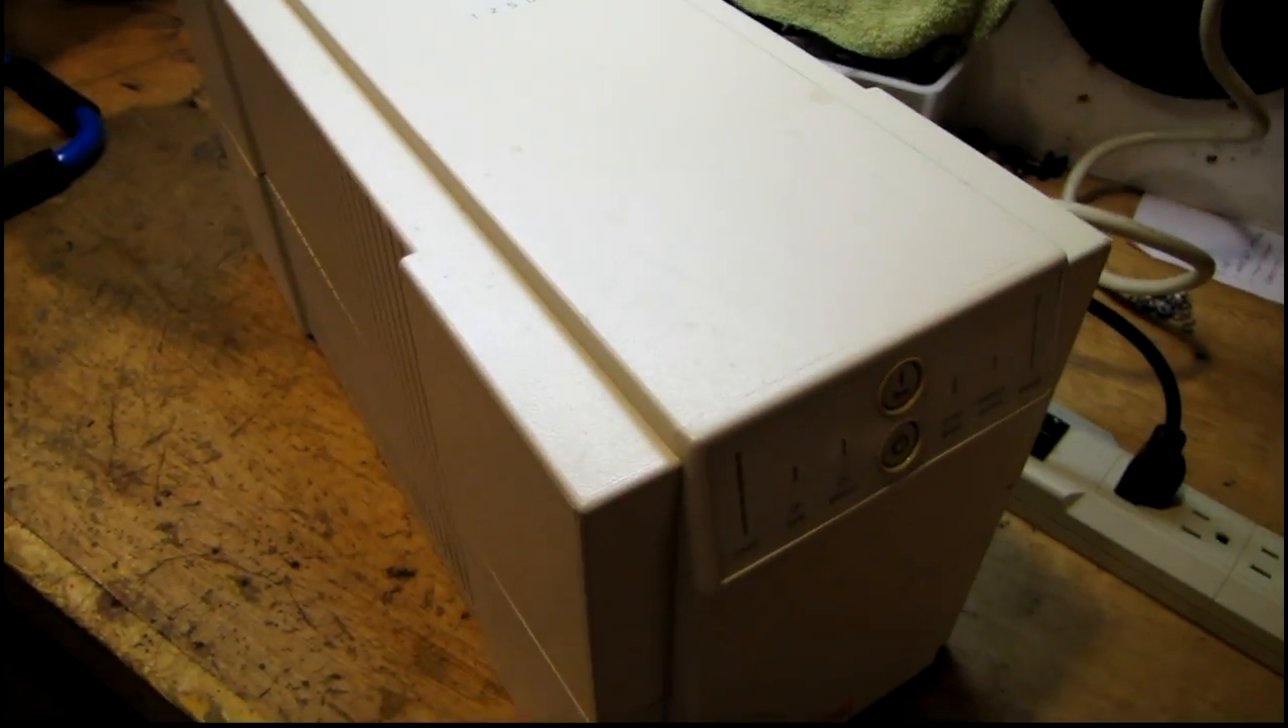Okay, now that the covers are installed, I'm ready to go ahead with the calibration.